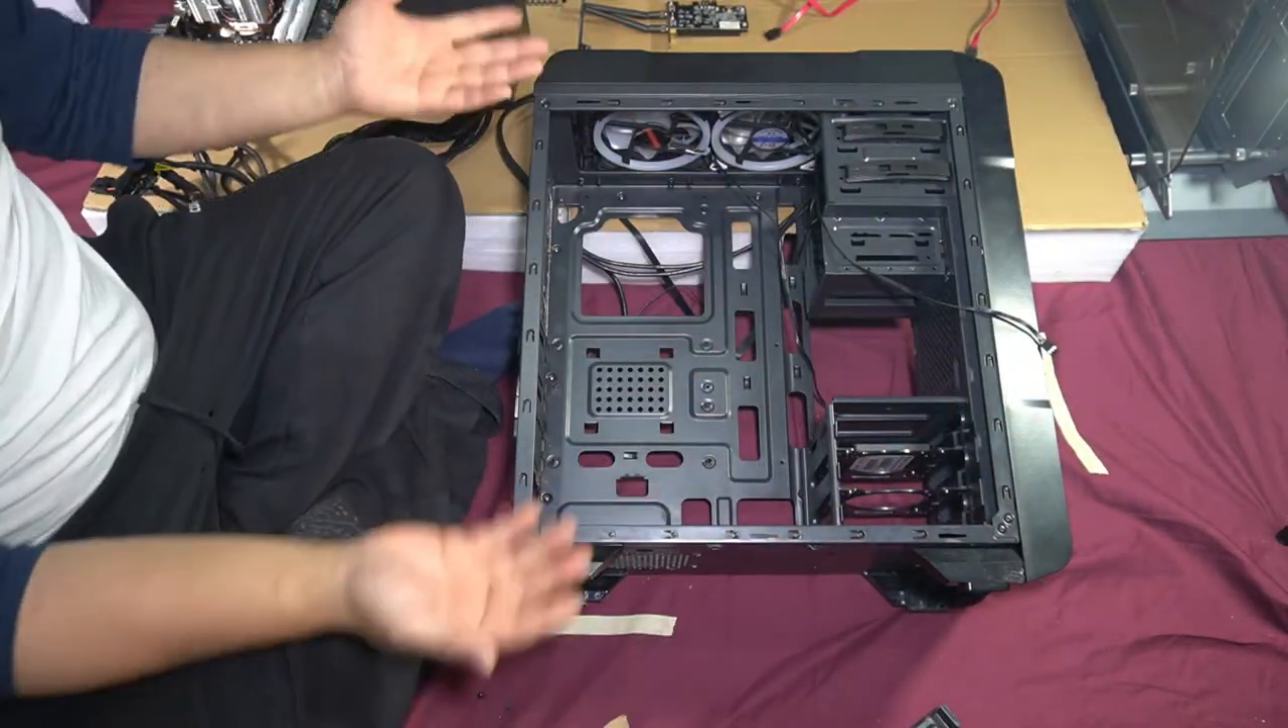Our power supply is out. And all that's left are the fans that are left in the PC case.